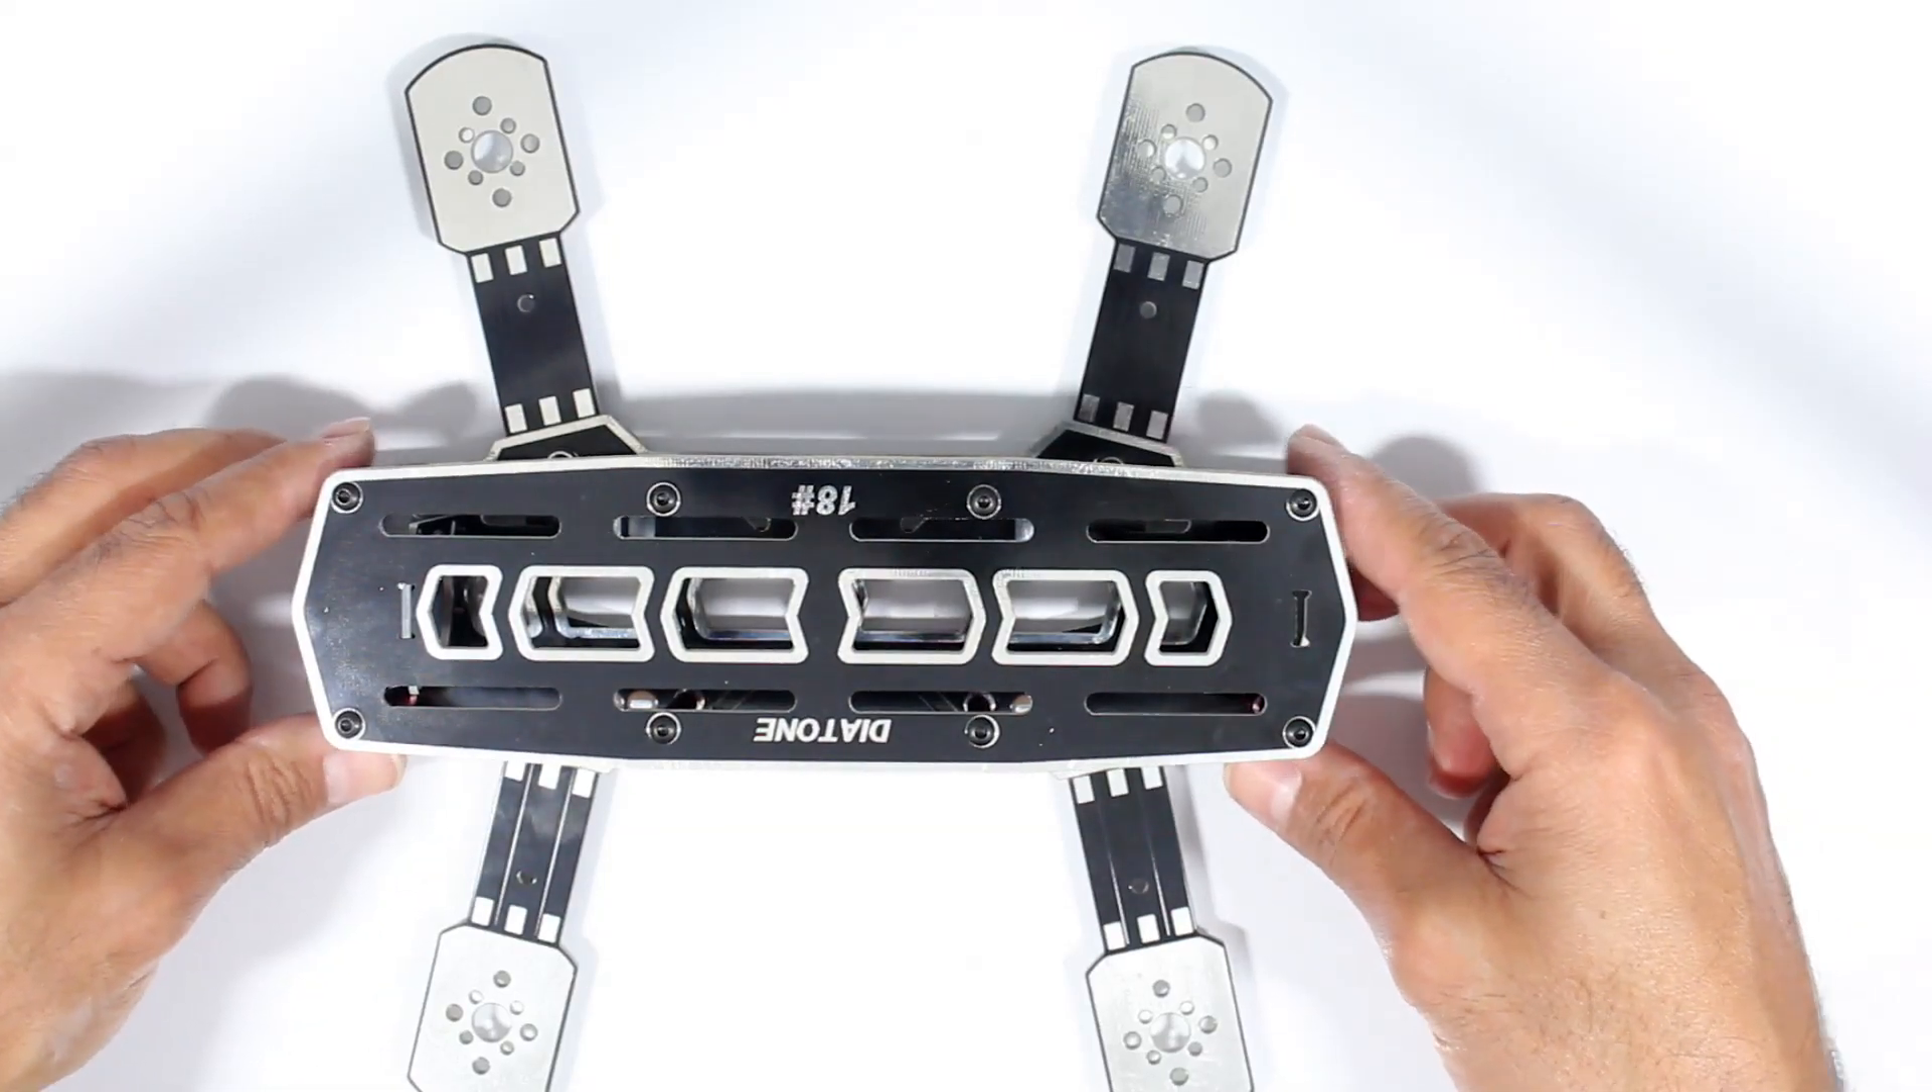Okay so this is the frame all put together and I'll run through exactly what I've done.